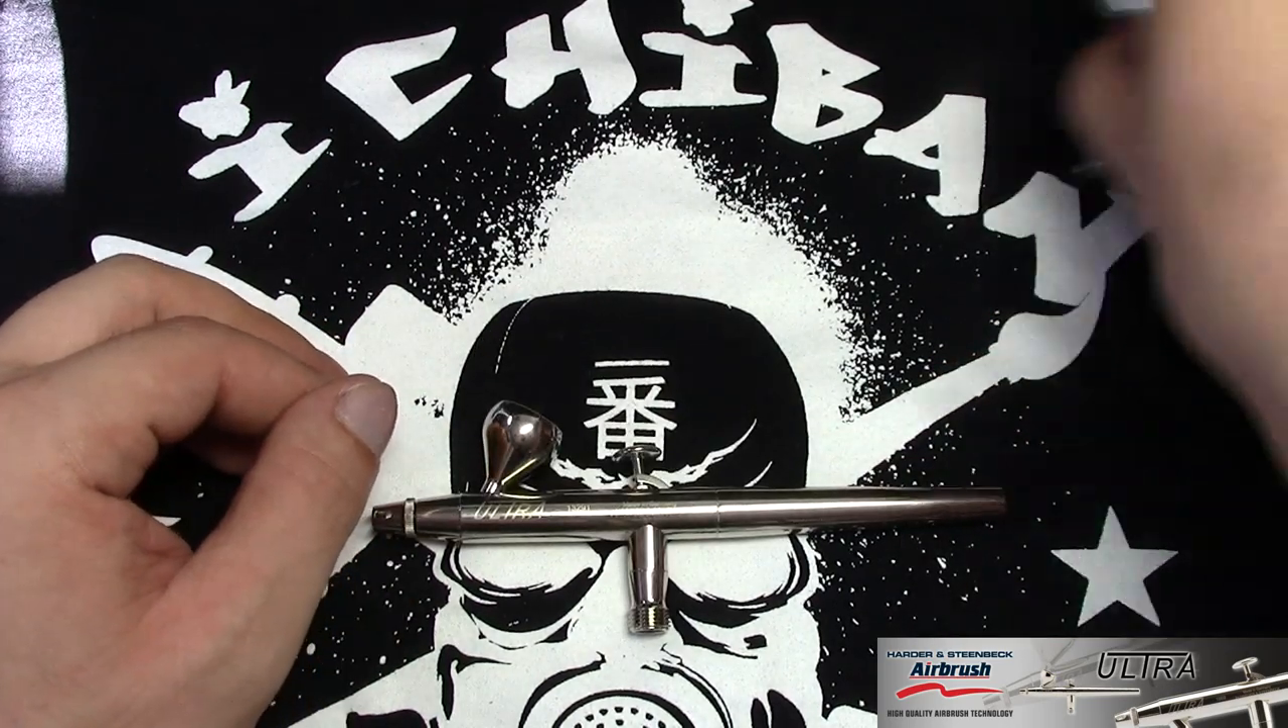And here you go. So here you have the whole airbrush put back together.